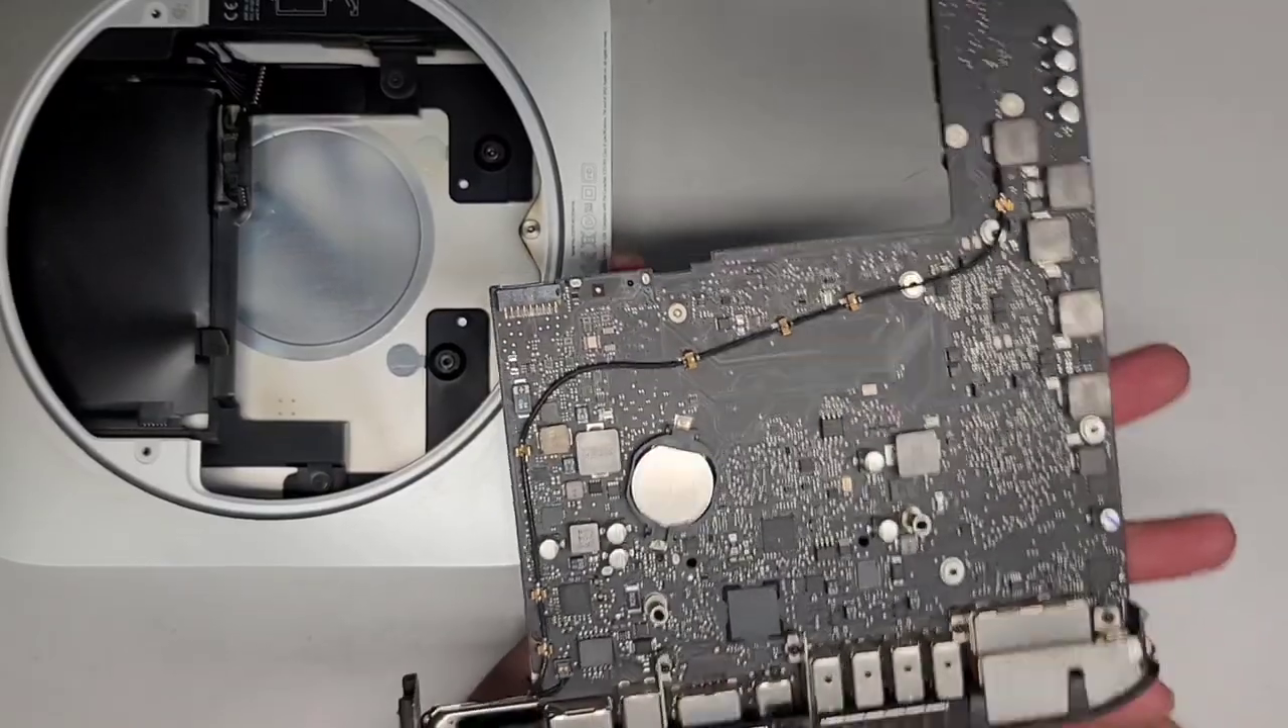So we got the motherboard, everything out.